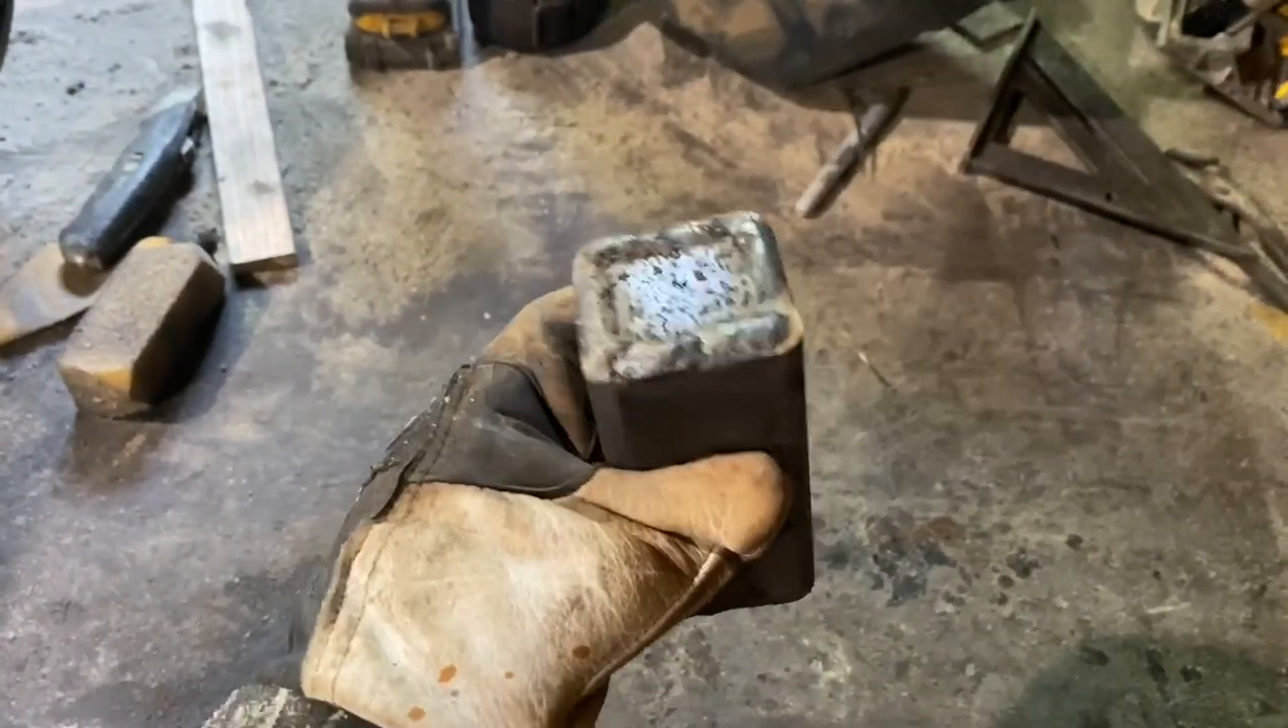All righty i got the caps welded on it looks like hammered dog crap but it's solid.